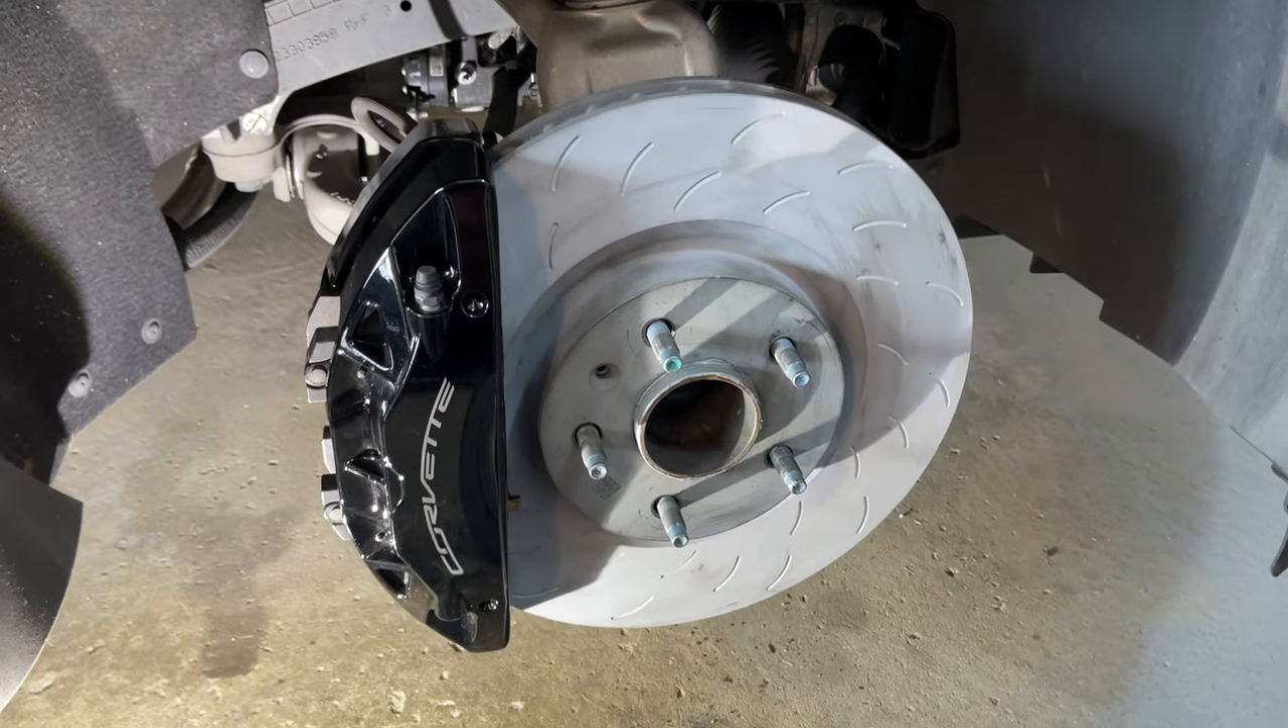All right last thing left to do is put the wheel back on.